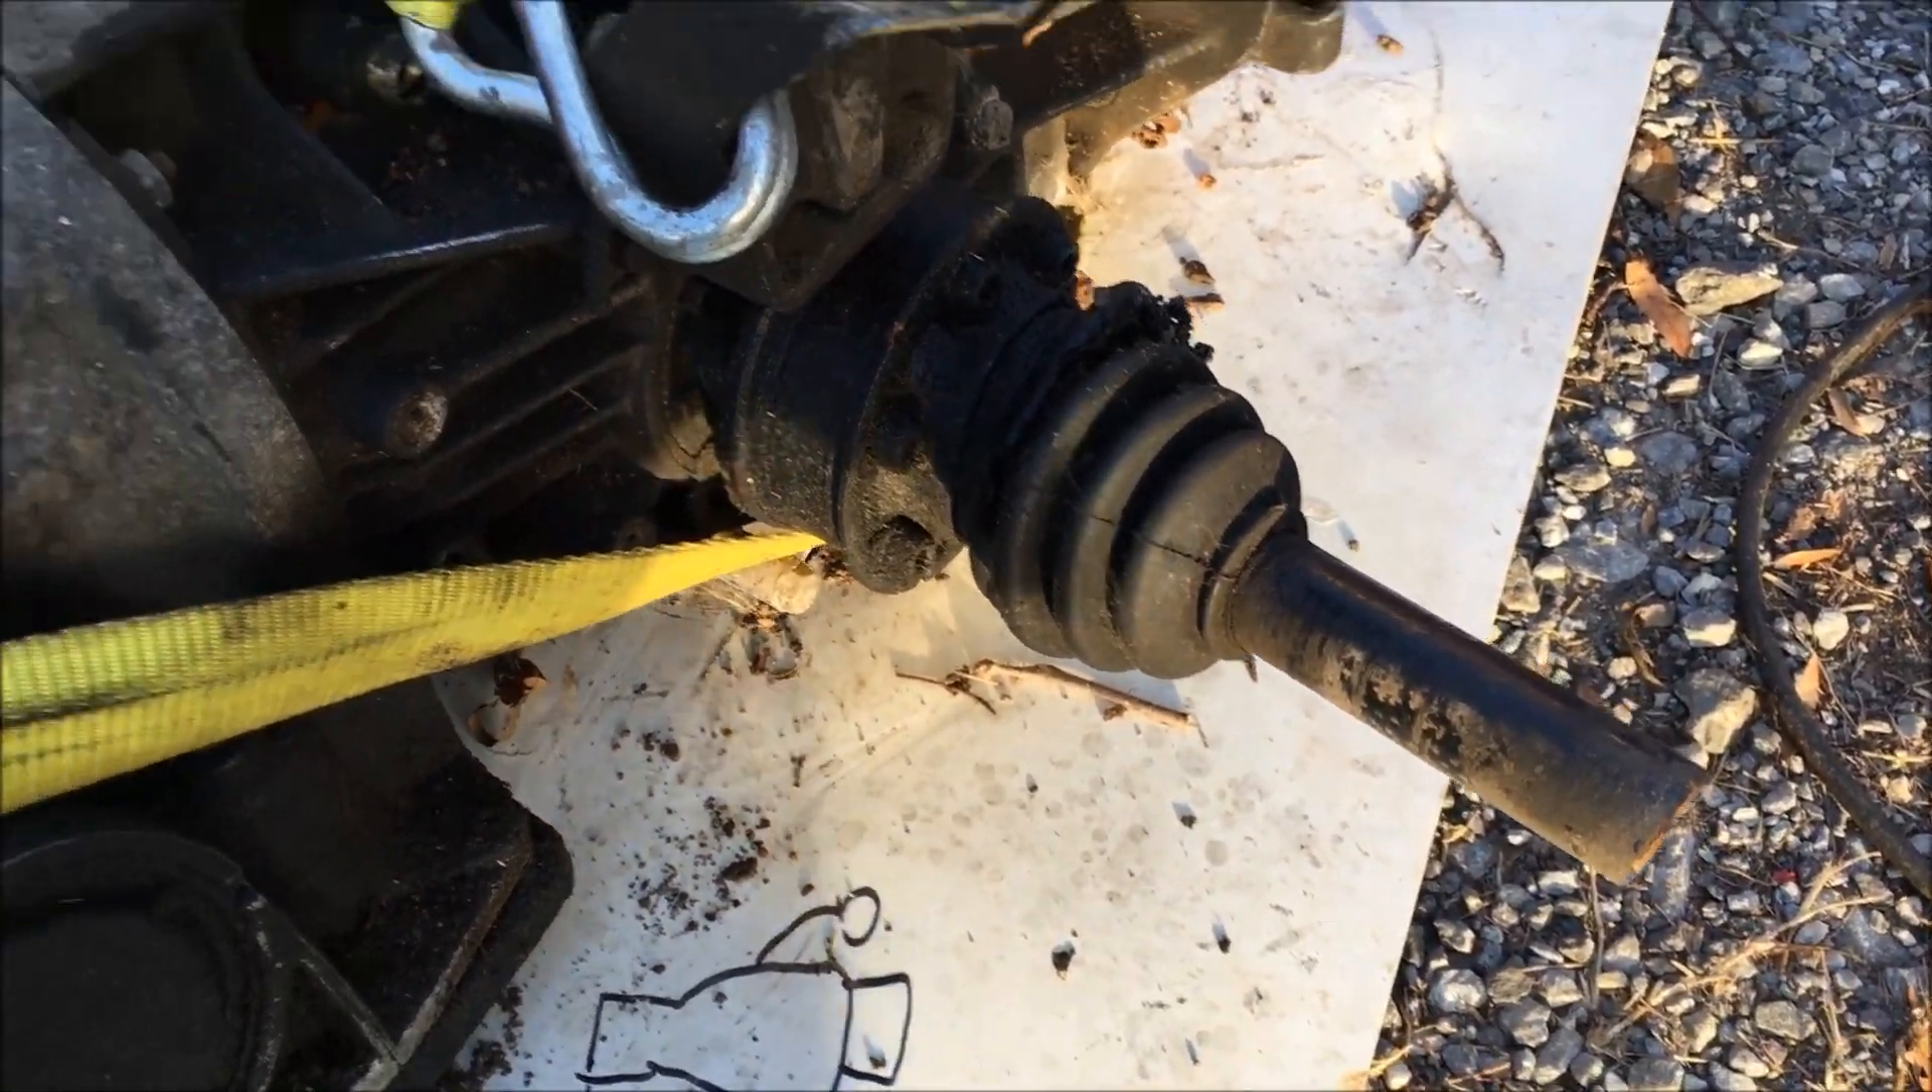So before I can get this one put on the jack I need to remove these axles that someone has hacked off.